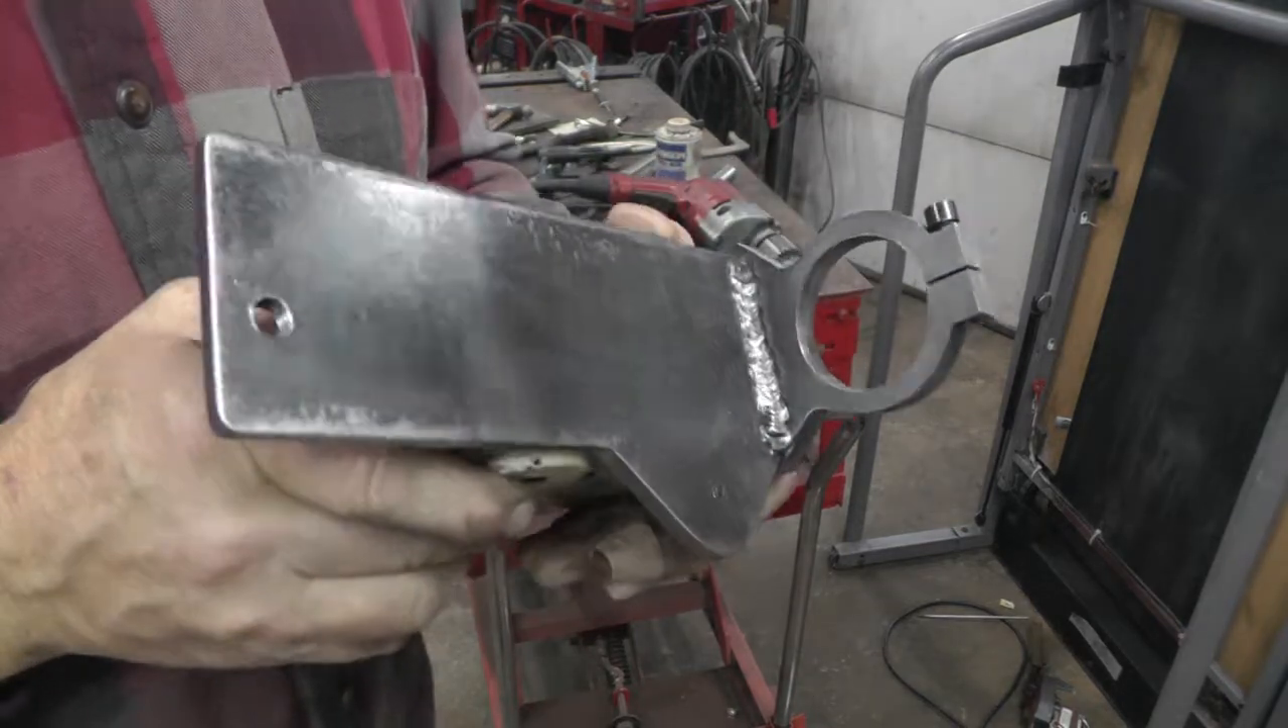I got the plate welded onto the casting.